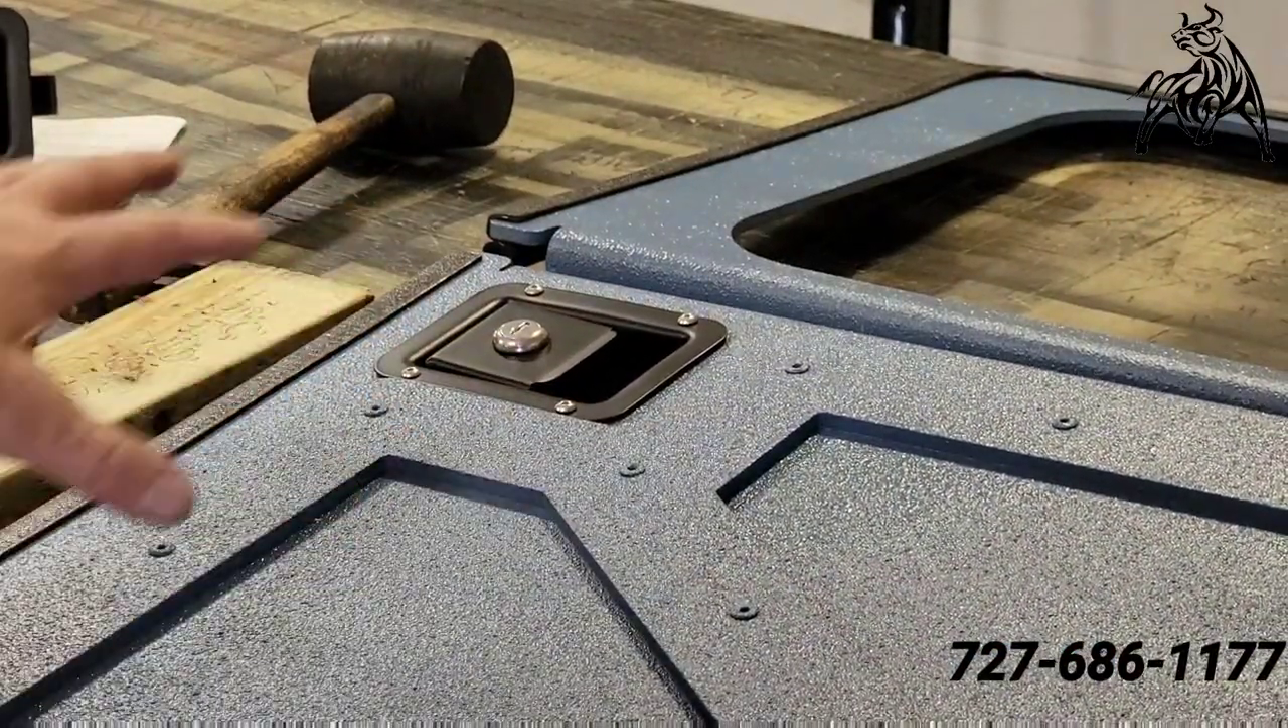So, that is the latch assembly. I have that in place.